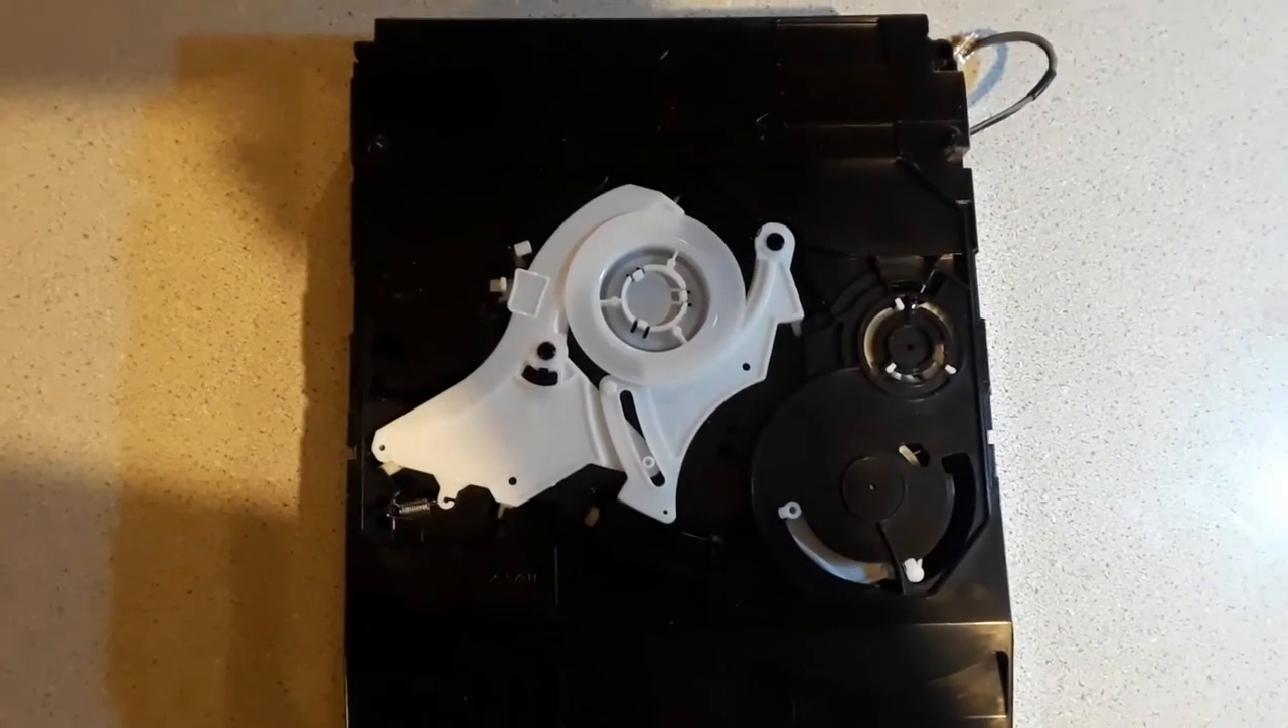So with that top cover removed we can now see the loading mechanism.